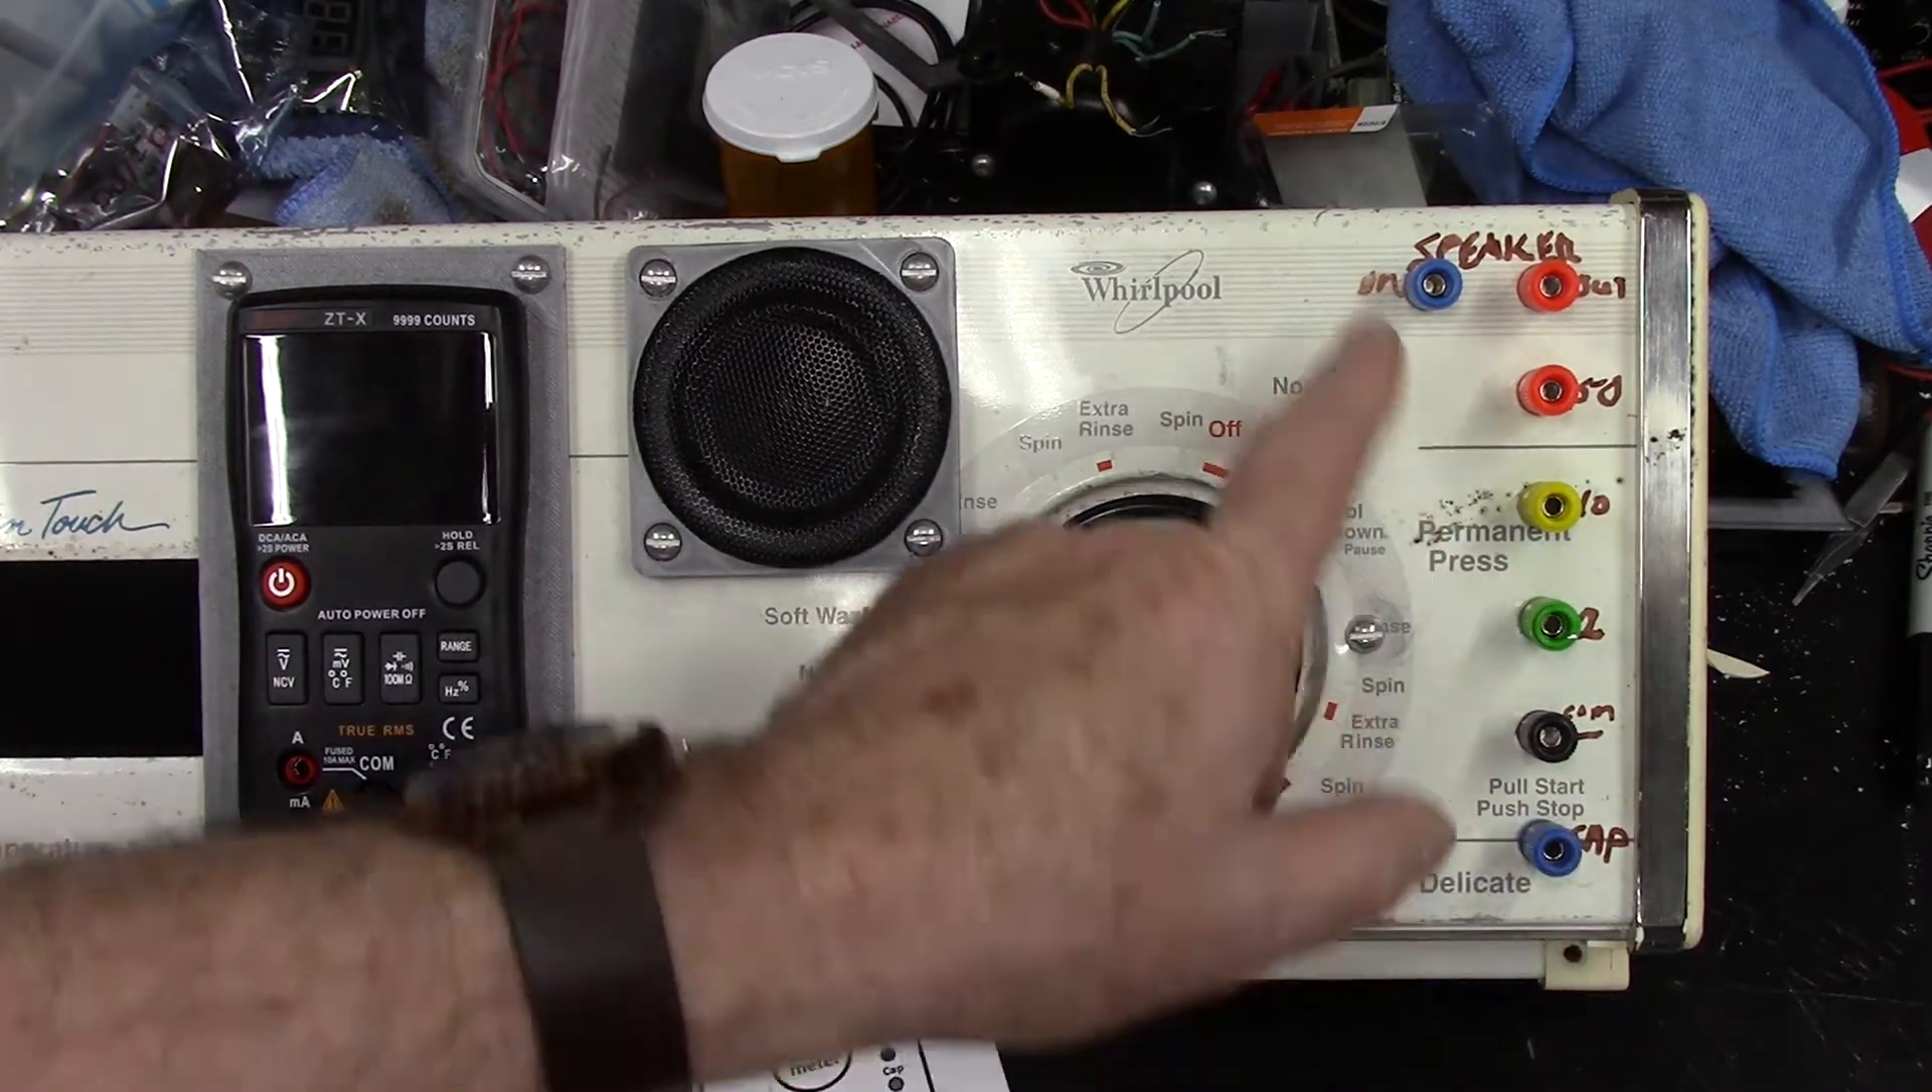I've made some changes since the last recording, and specifically I've added these two additional banana jacks up here, a speaker out and a speaker in.